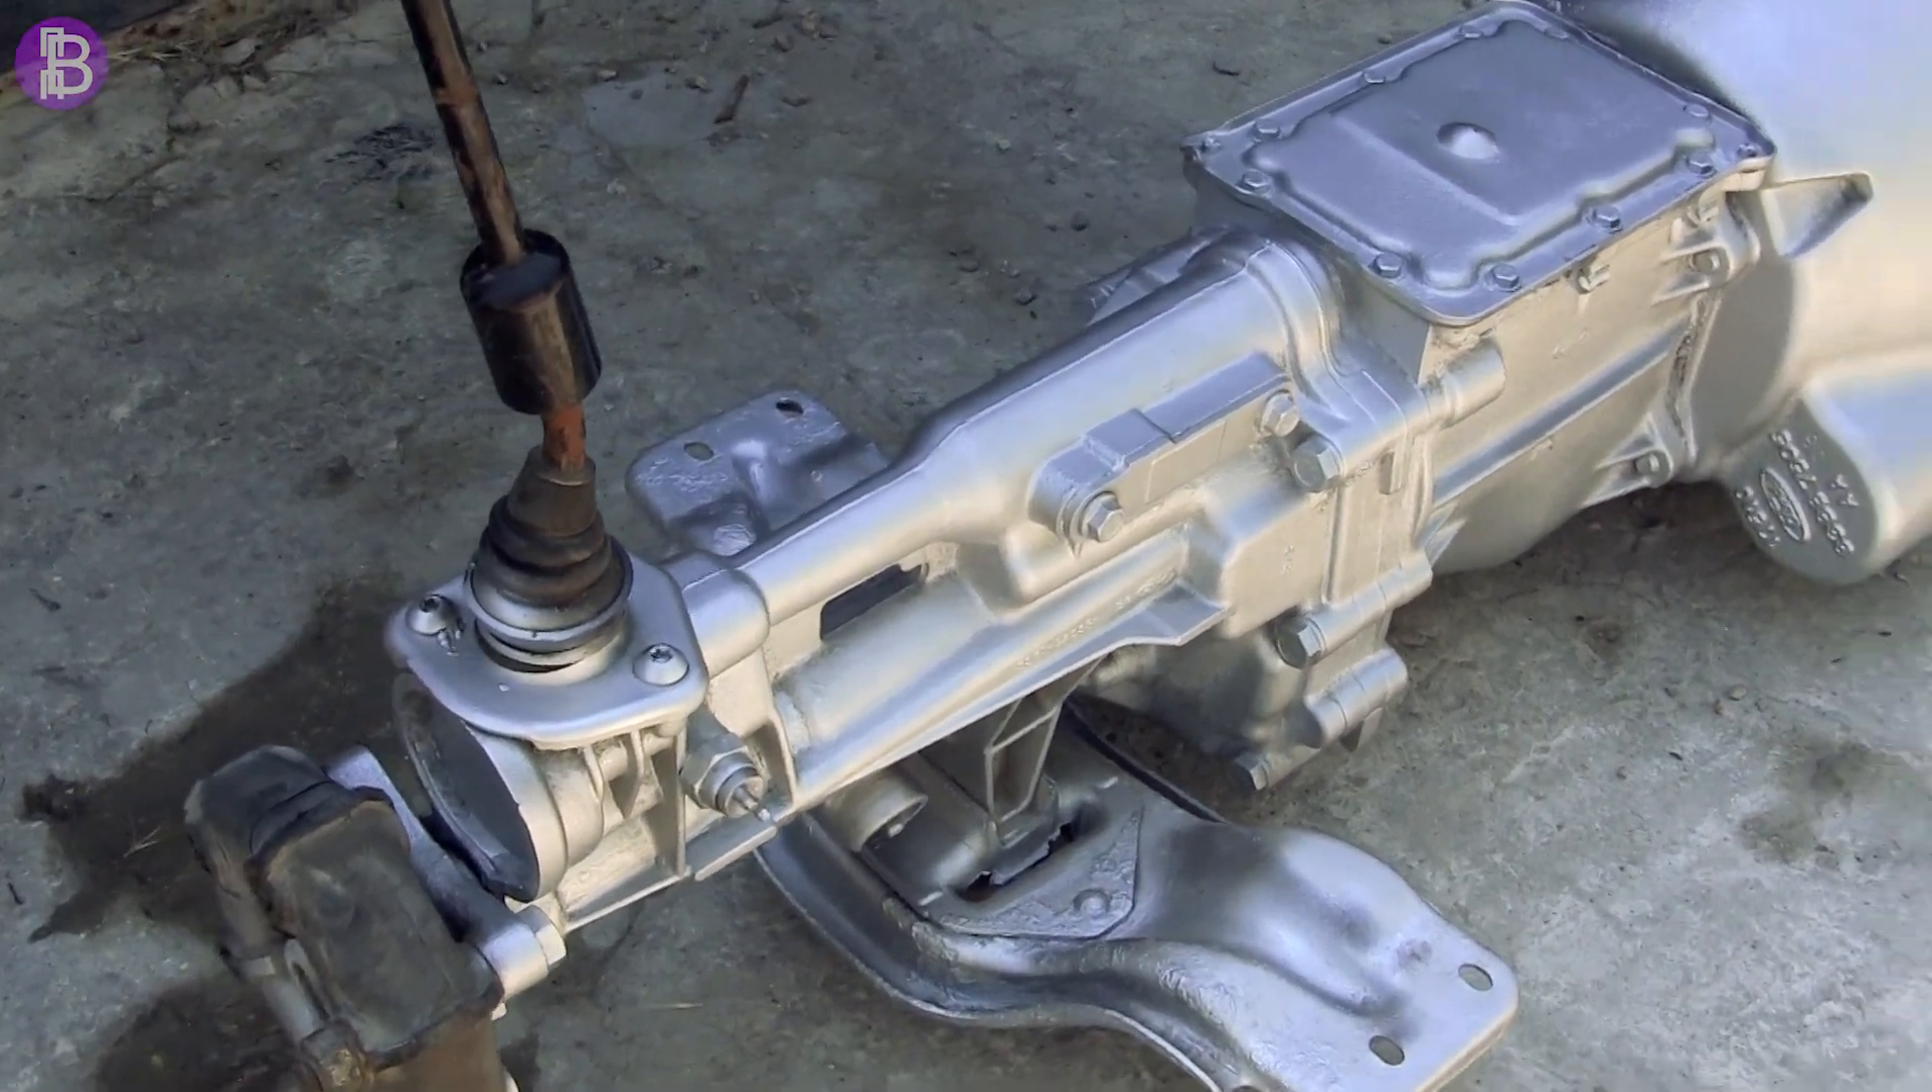Вот наша коробка В положении В котором она Находится на автомобиле Вся покрашенная Выглядит Здоровски Осталось только ее поставить В машину.